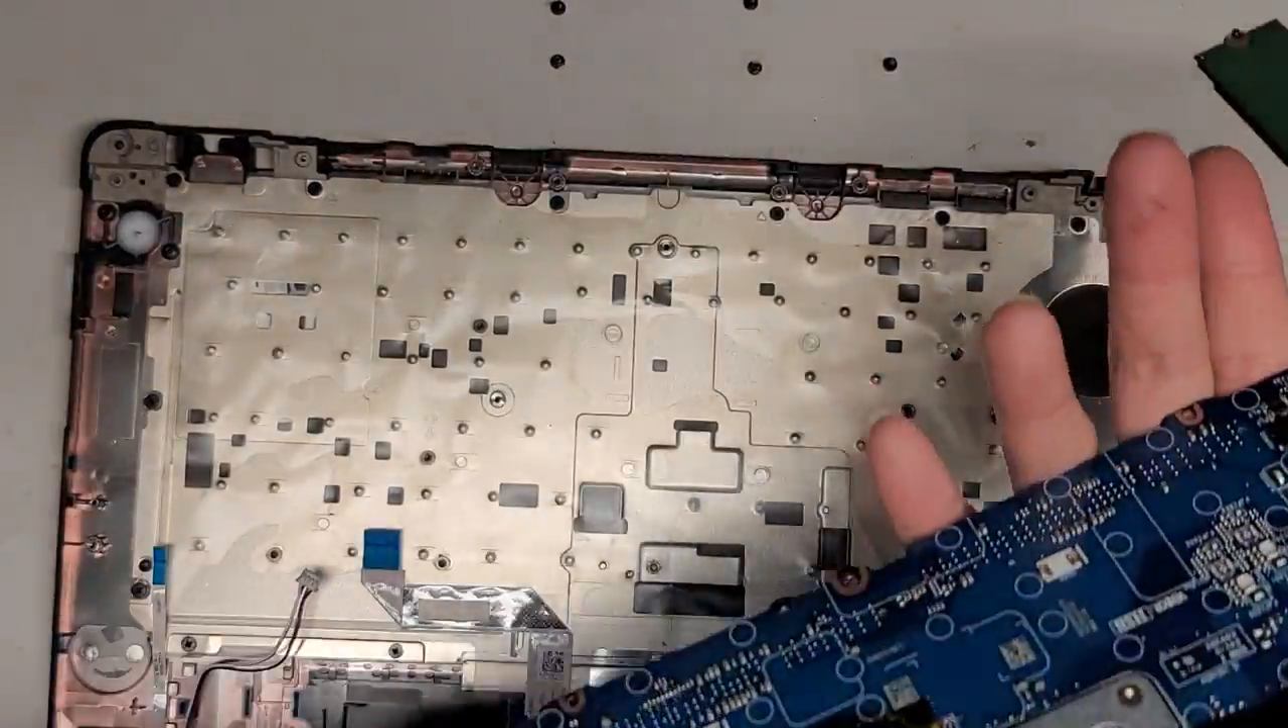So we got the whole motherboard, logic board out.